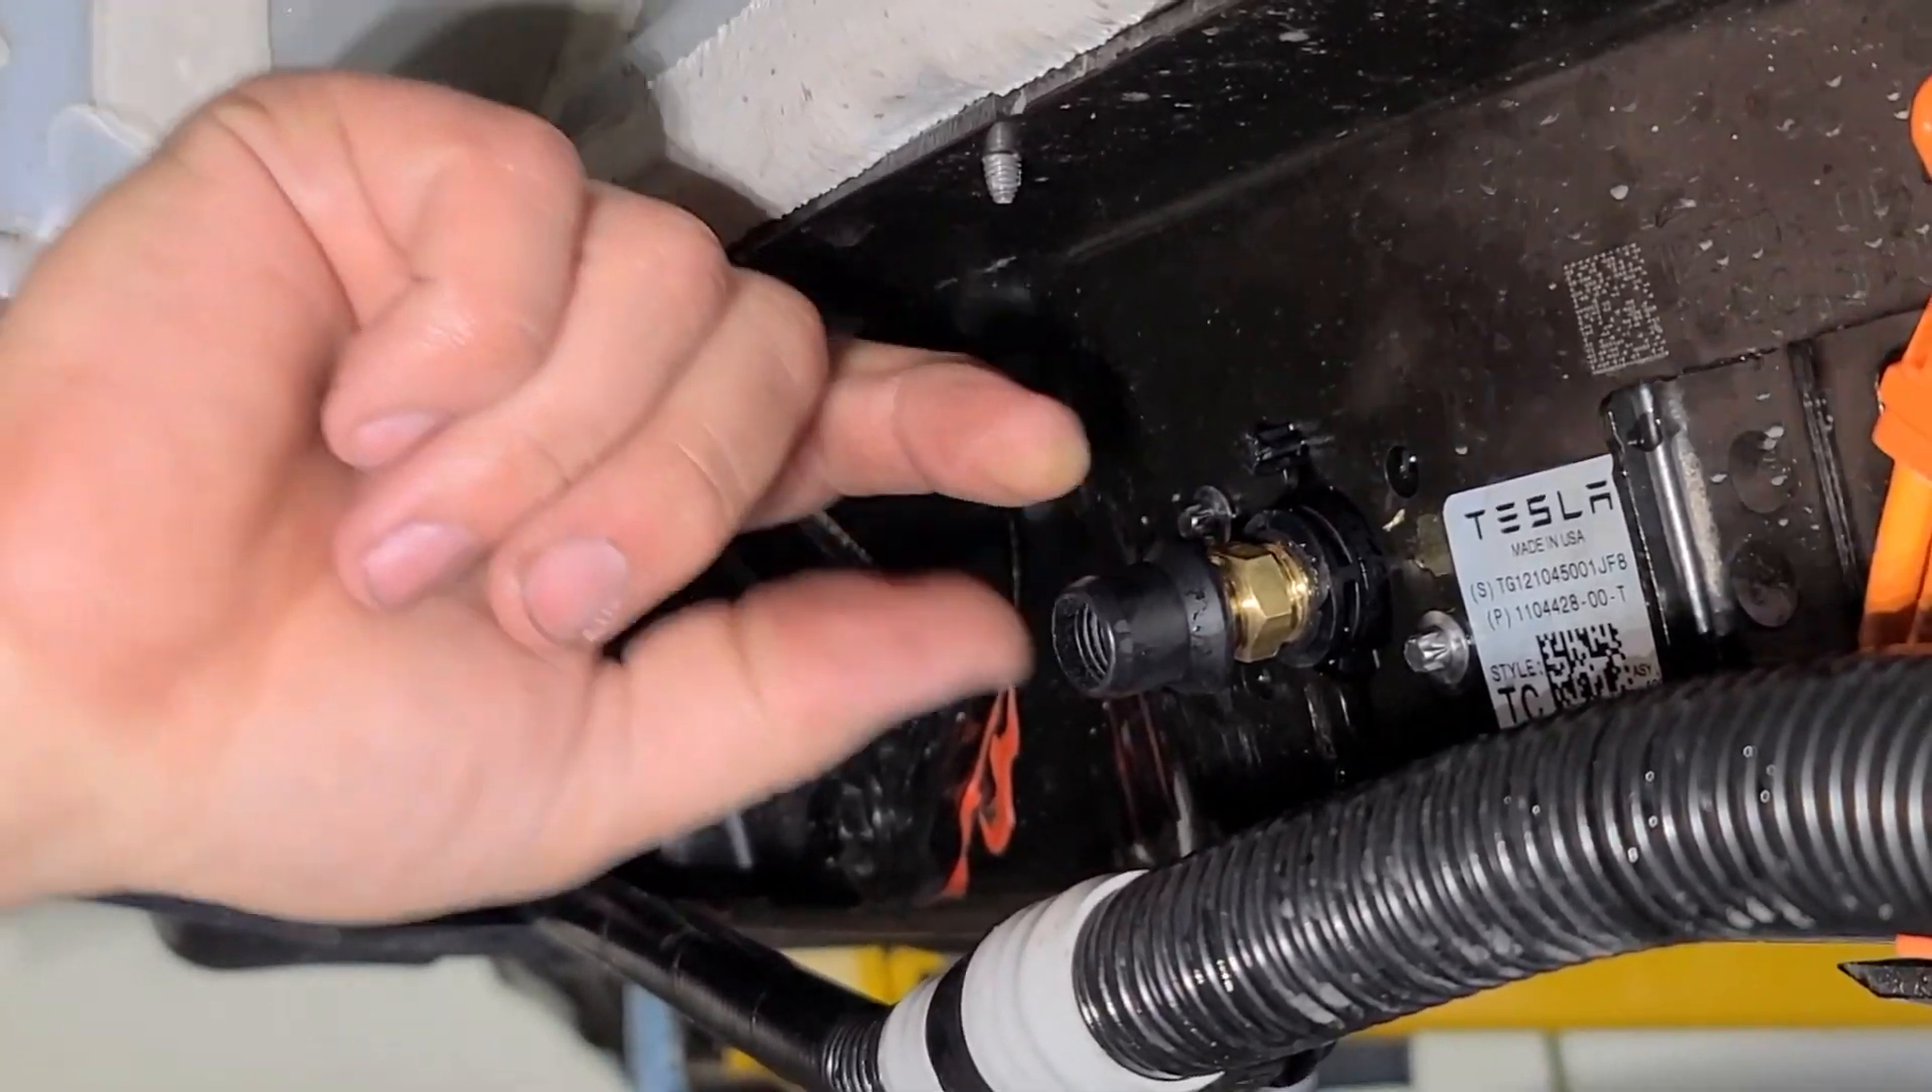I got a hex nut on this double -end fitting here.